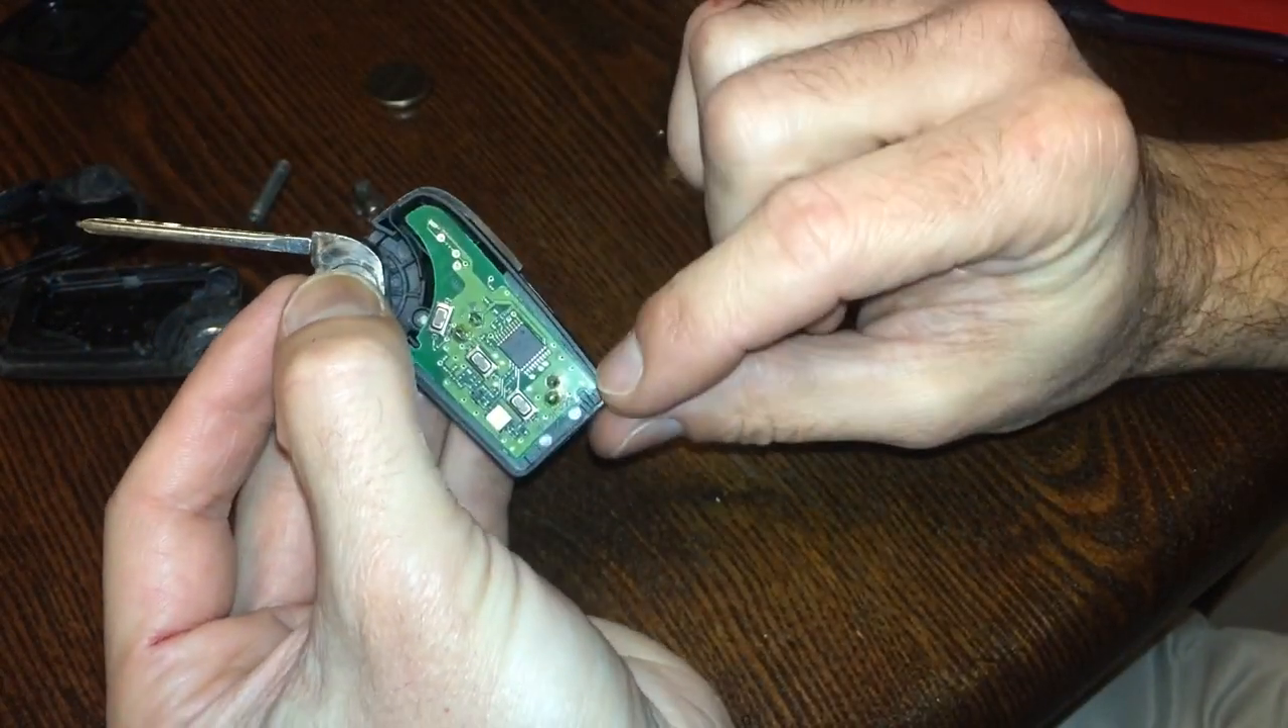Okay we have the board put back in place it clips in there nice gently put that in.